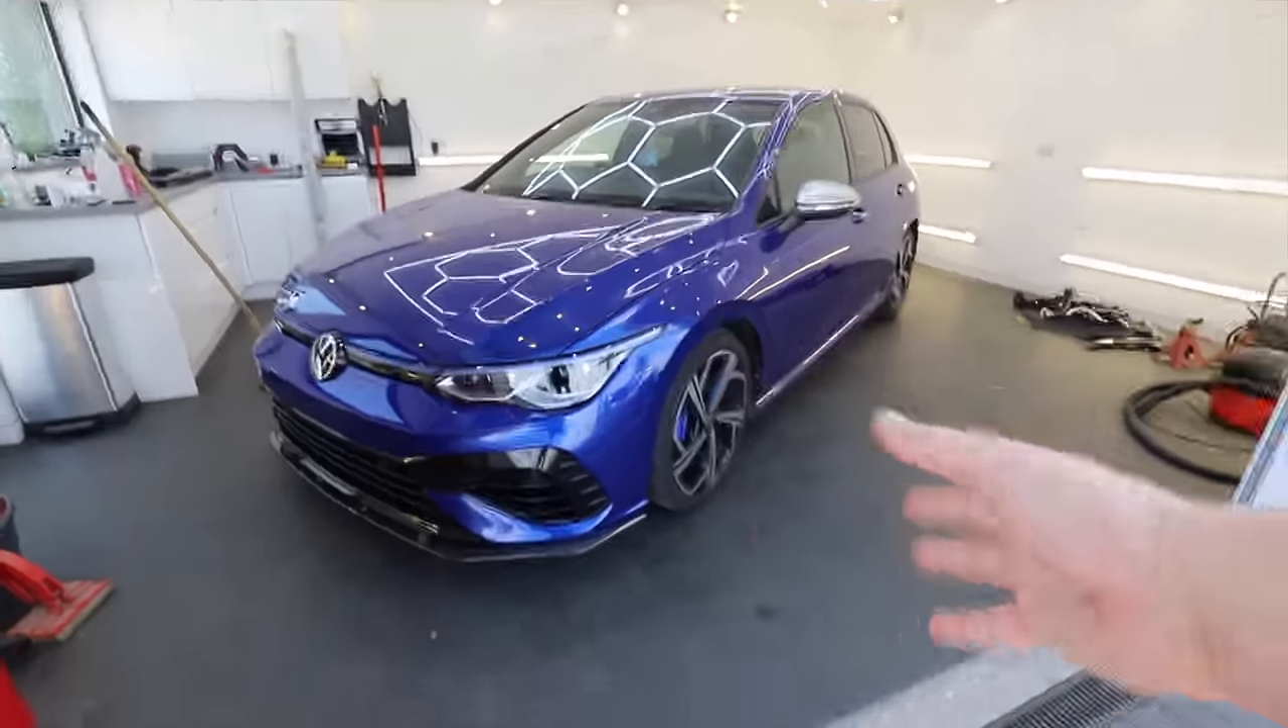And as you can see, the splitter and the front end are on and complete and painted.